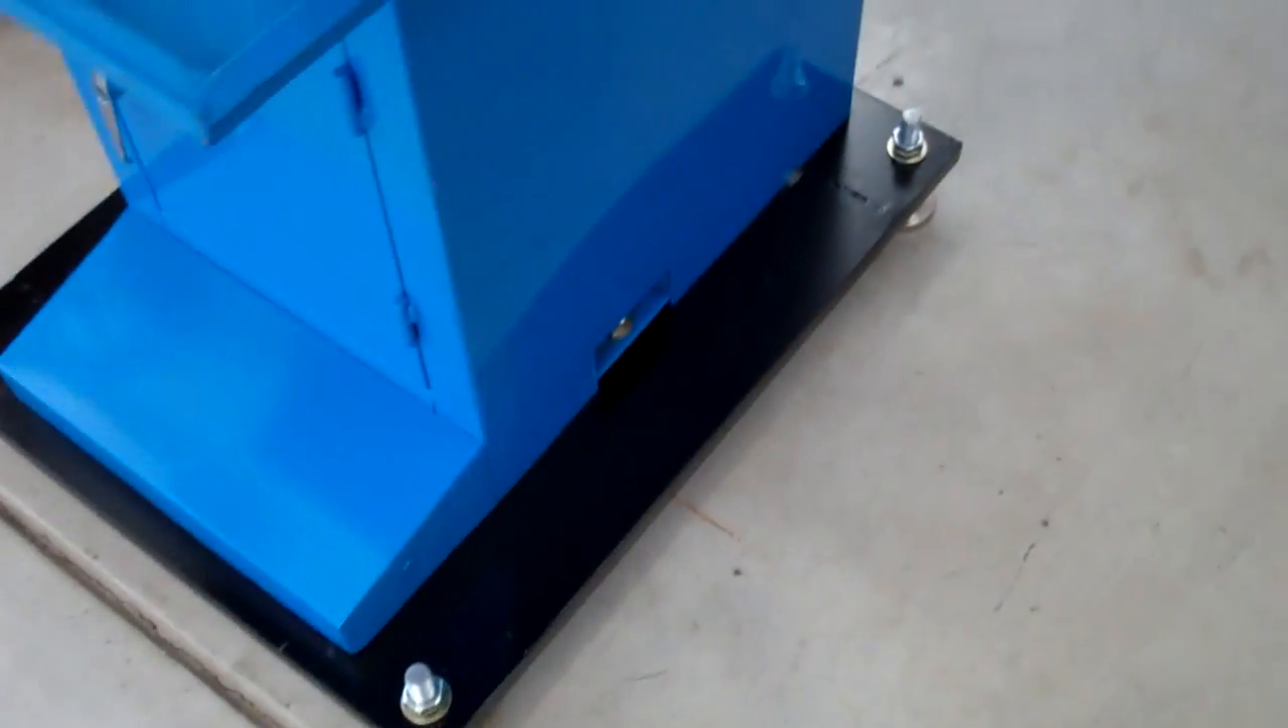Just got the PM45 set on the new base. Now it fits pretty darn good, man.